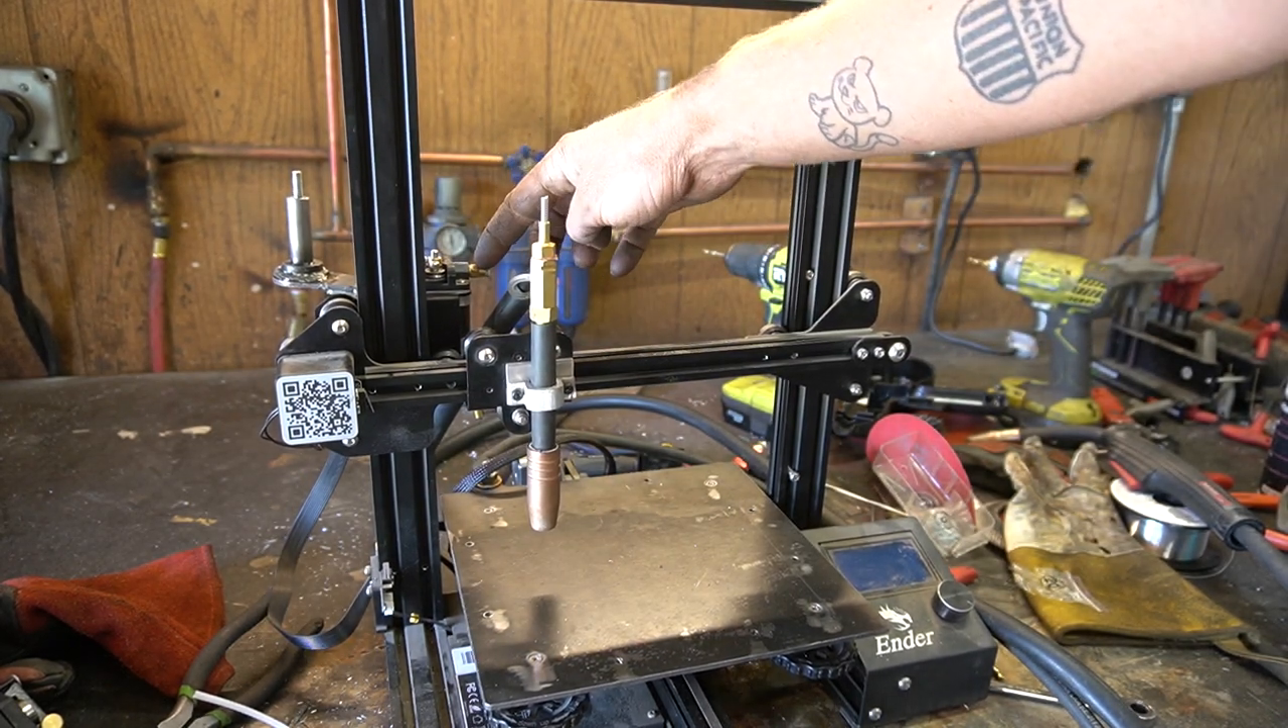I've gone ahead and attached the print head and this thing is looking ridiculous.